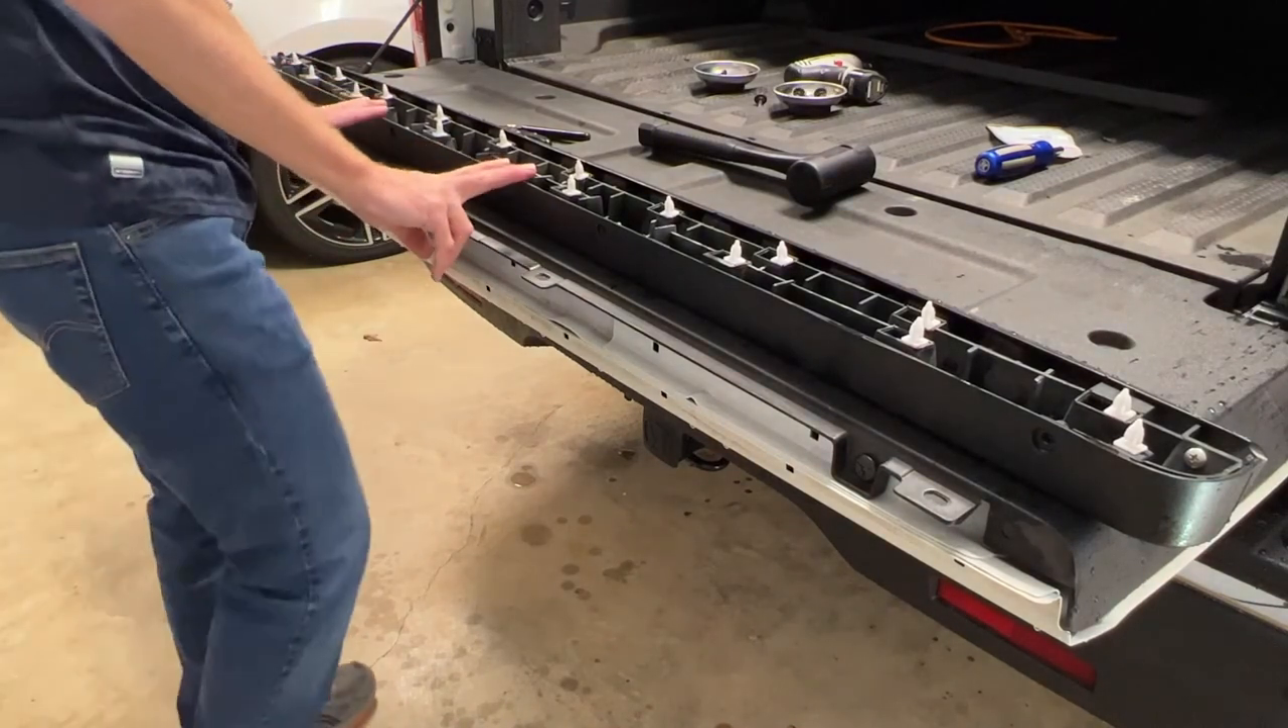Okay, all of our clips have been removed from the tailgate and reinstalled into the cap.